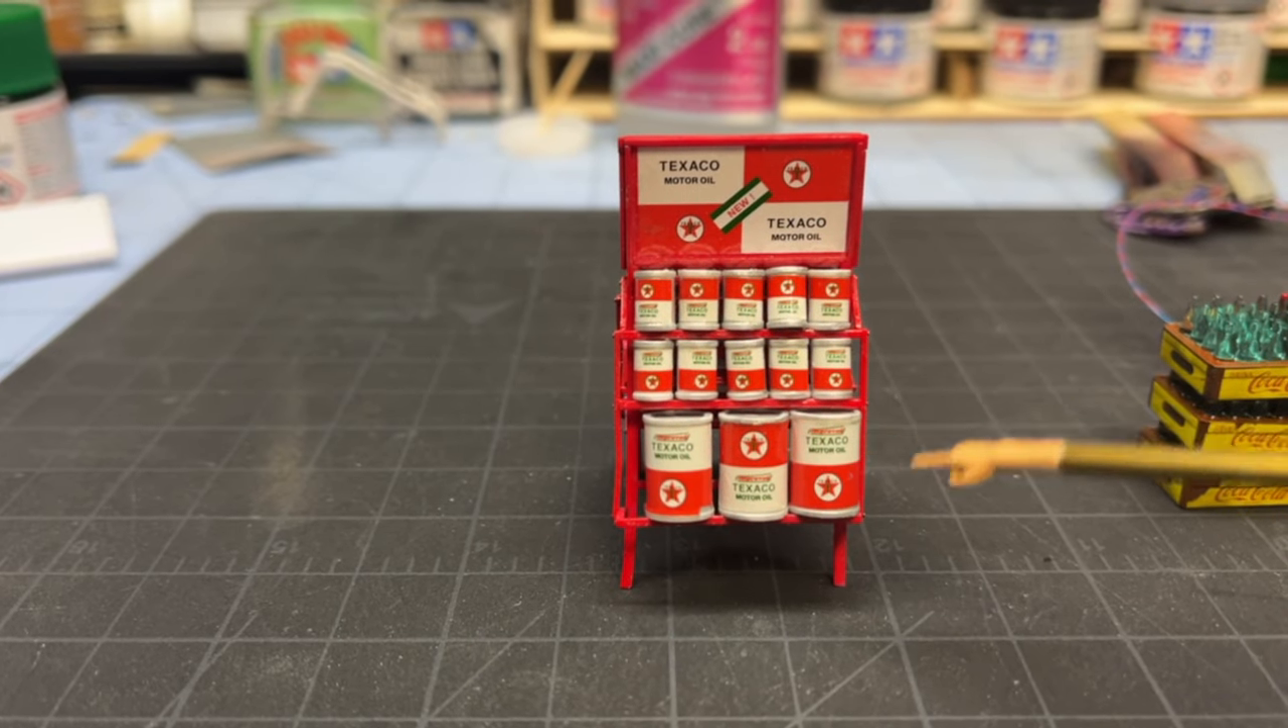You can see I got all the decals on here now and they're all looking pretty good. They were not easy at all to put together or put on.